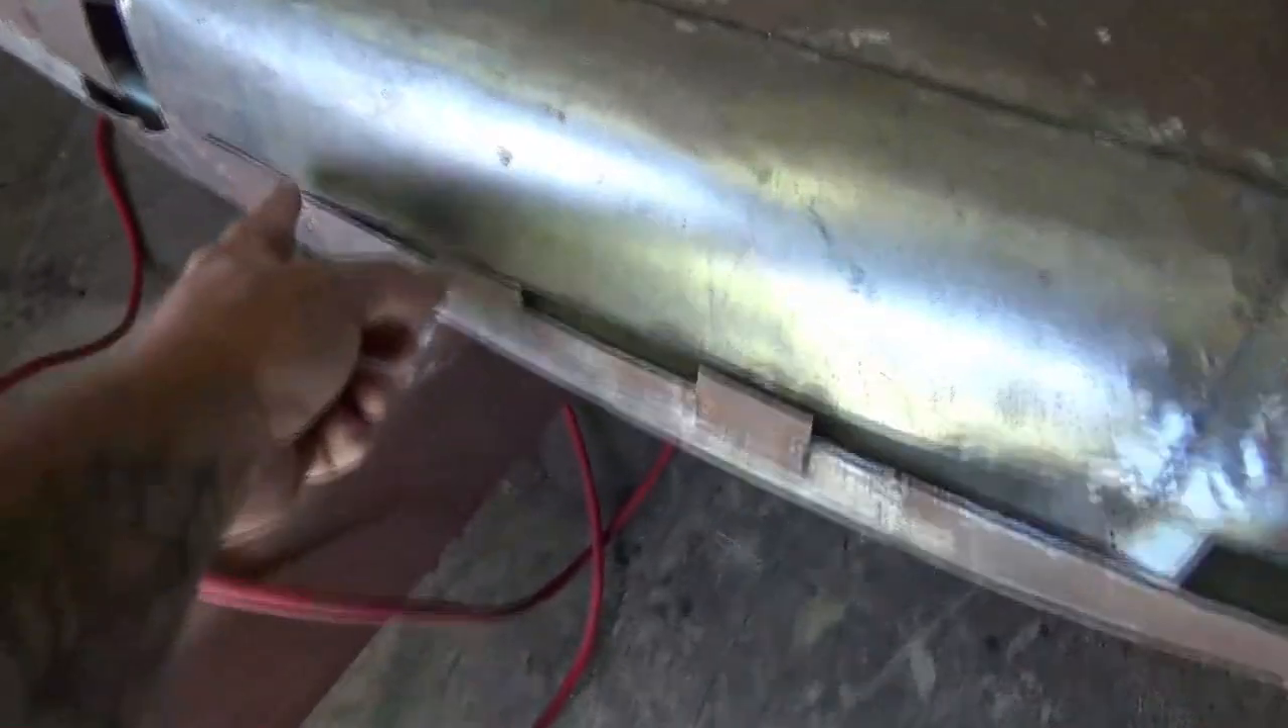But also, these panels don't meet up, so I've got this big gap there.